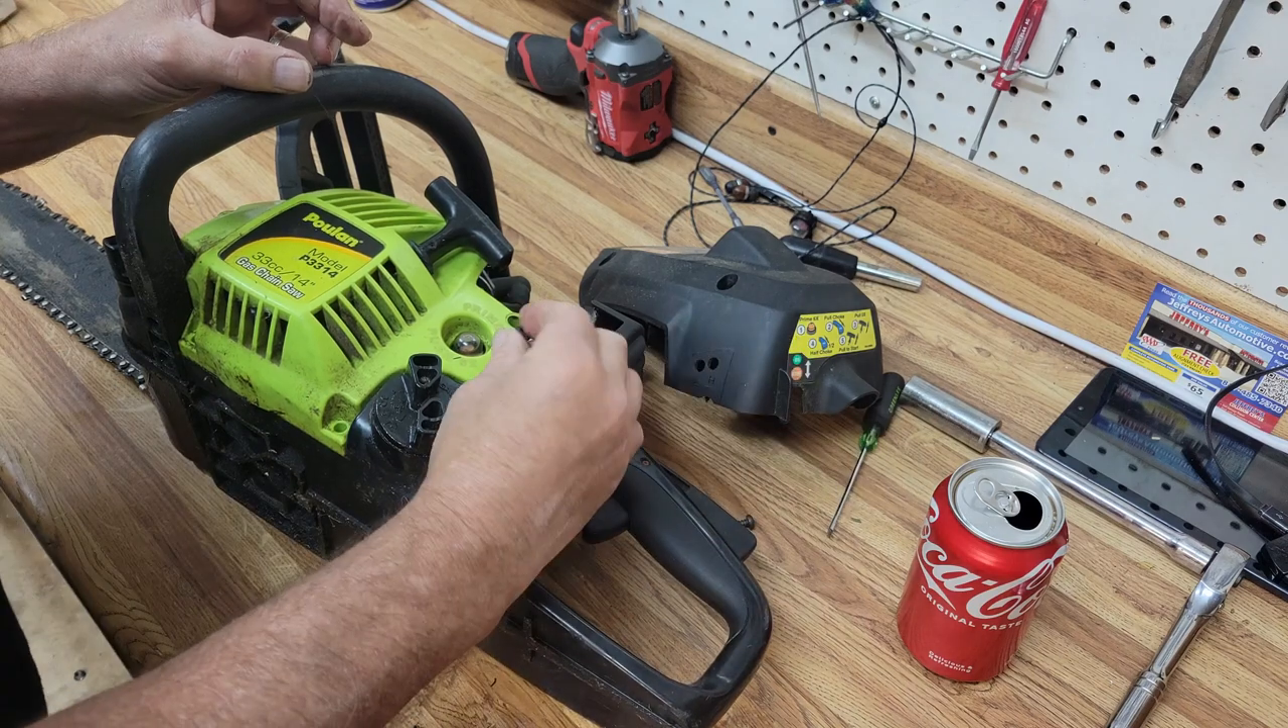I'll put our covers back on we're finished.